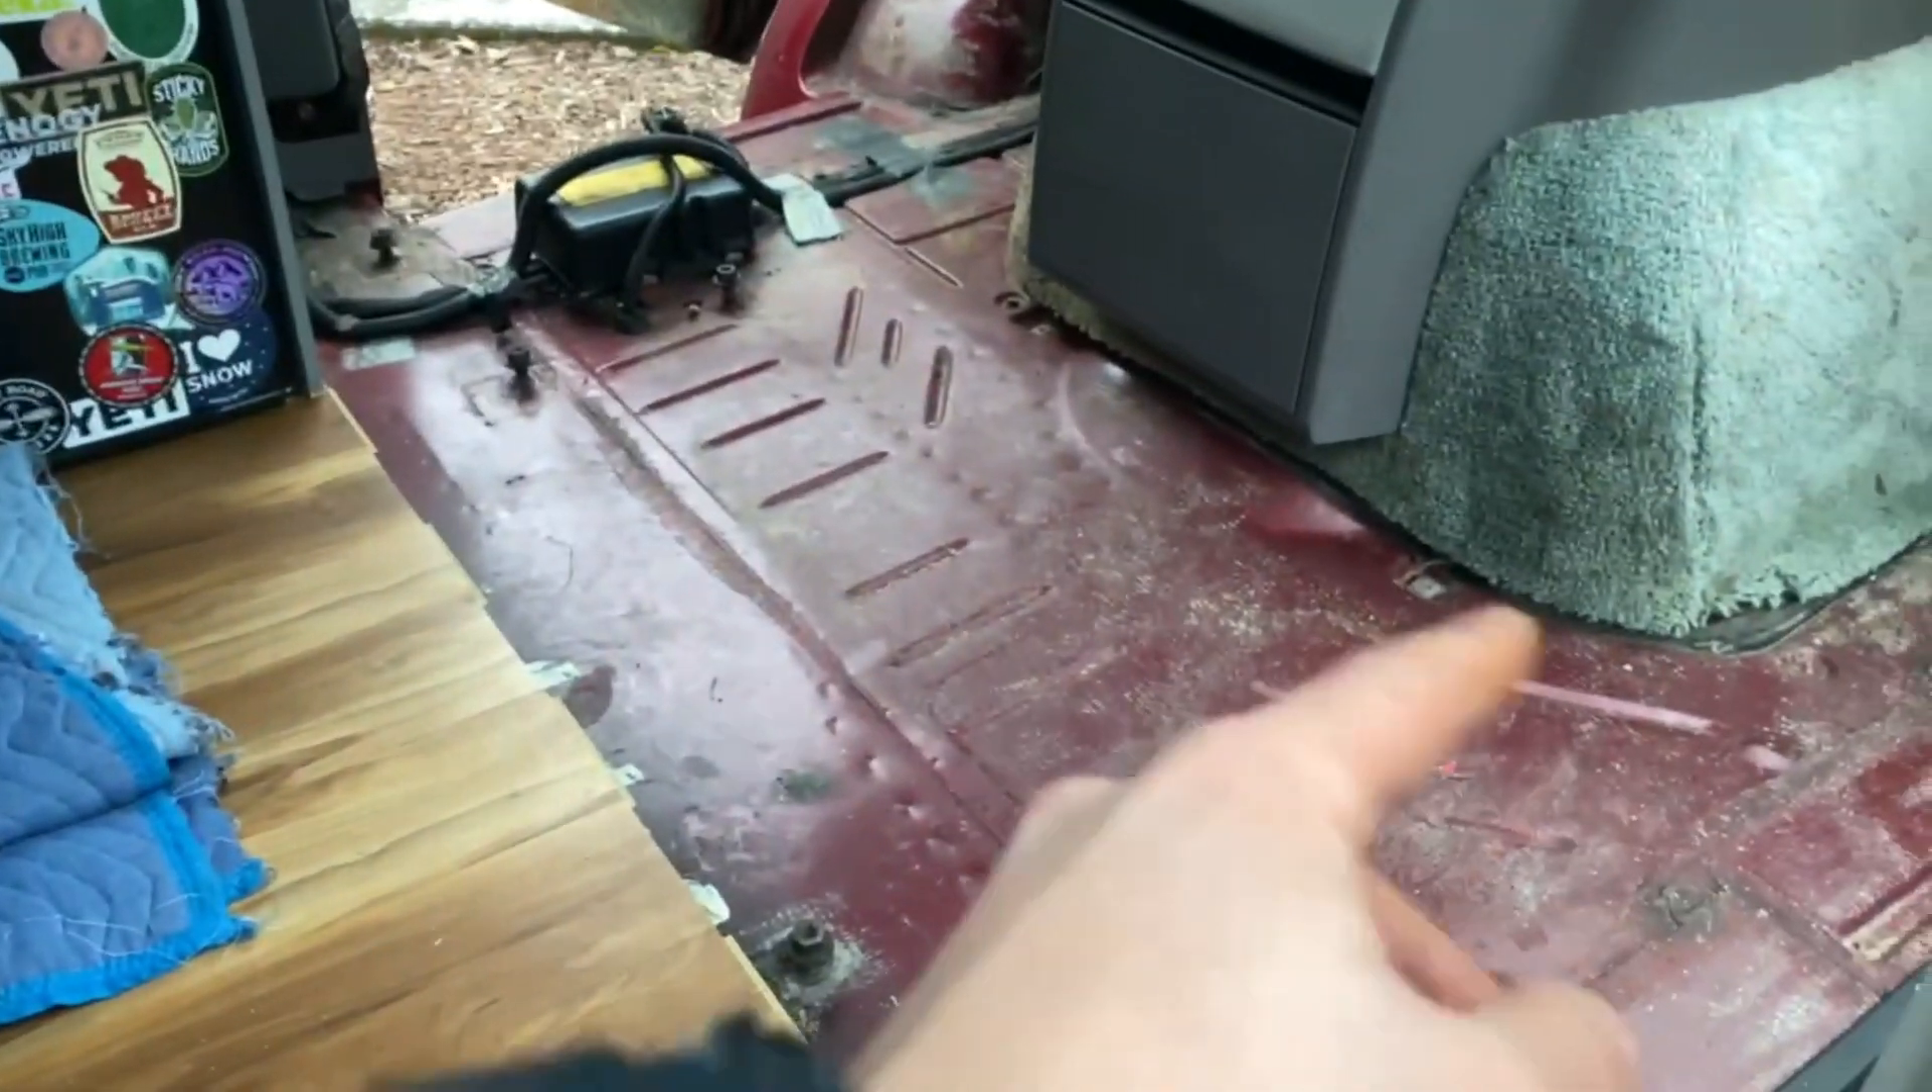So we got the front seats removed.